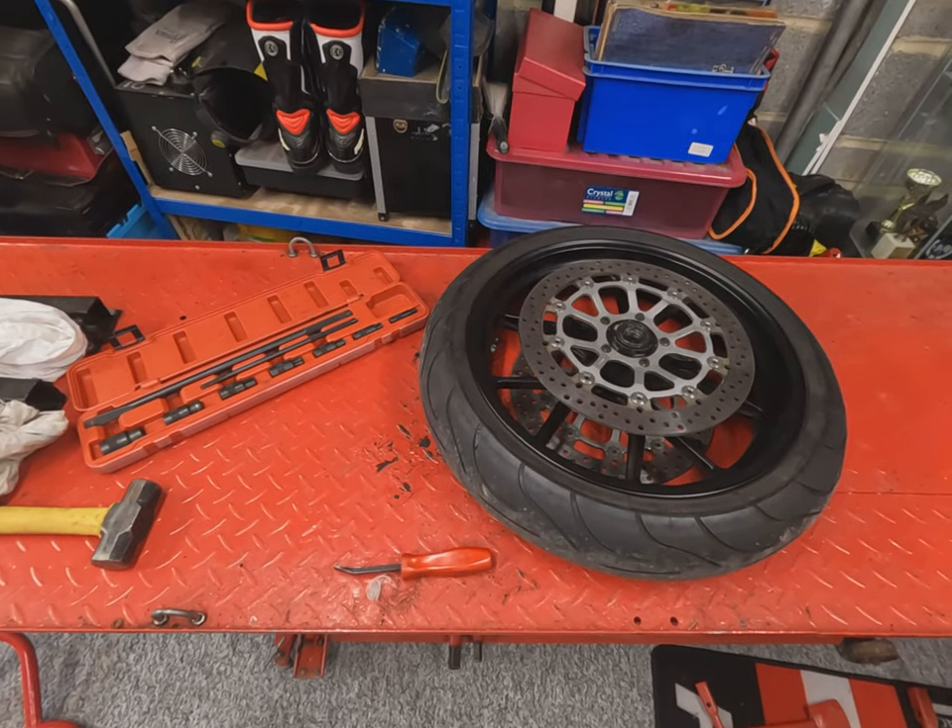So guys, here we are, the wheel is out on the bench.